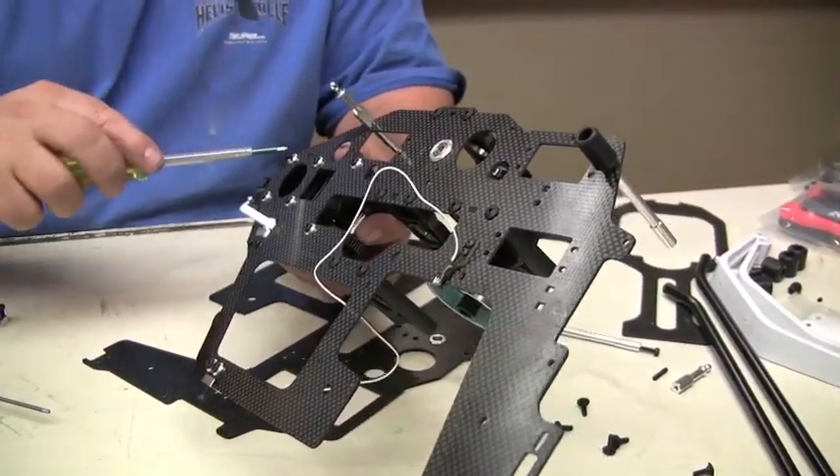Okay, what we've done here is built one side of the frame.